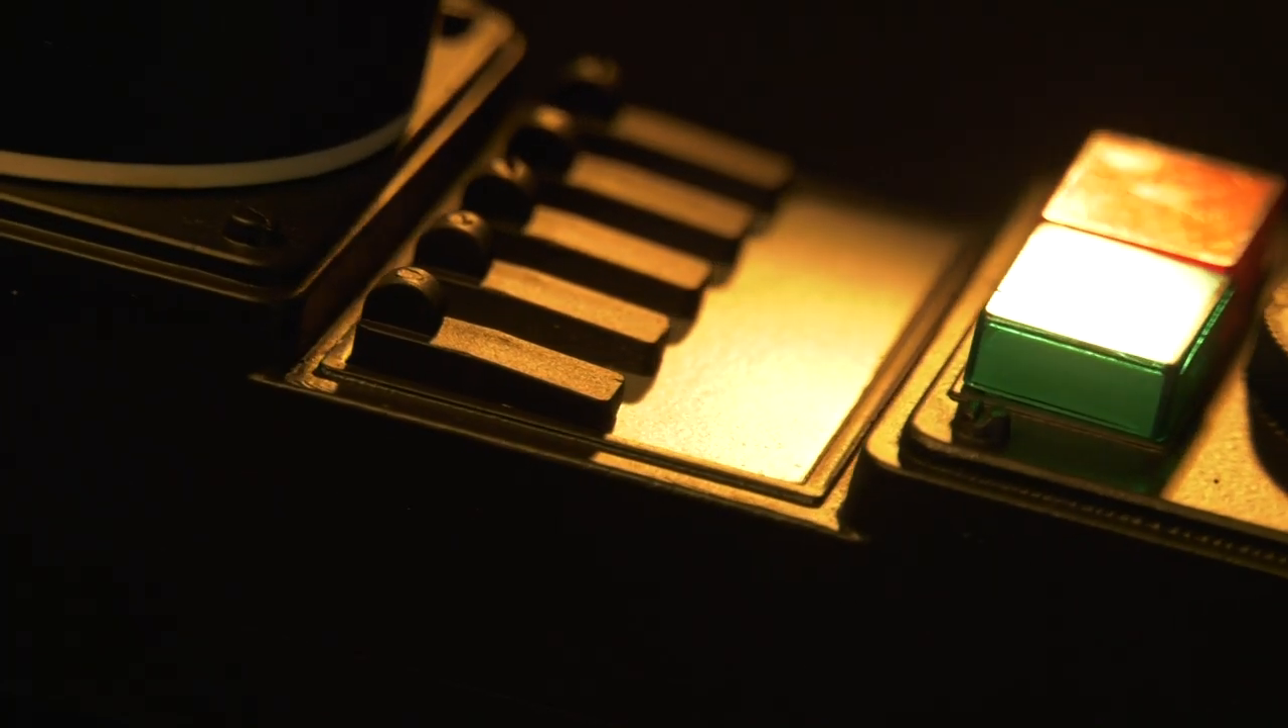Lastly, the green and red panel indicator lenses were snapped over their diffusers and seated into the cutout slot that I made earlier in the upper shell.